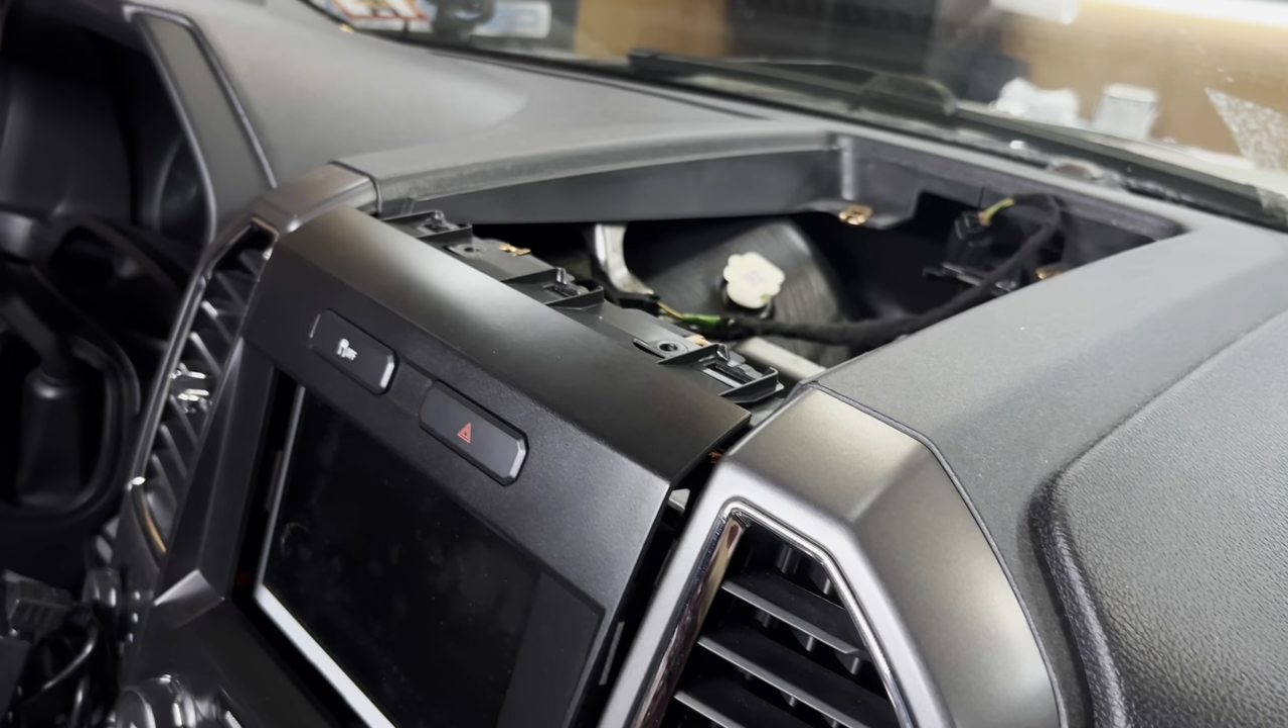You can see i already got the trim off.